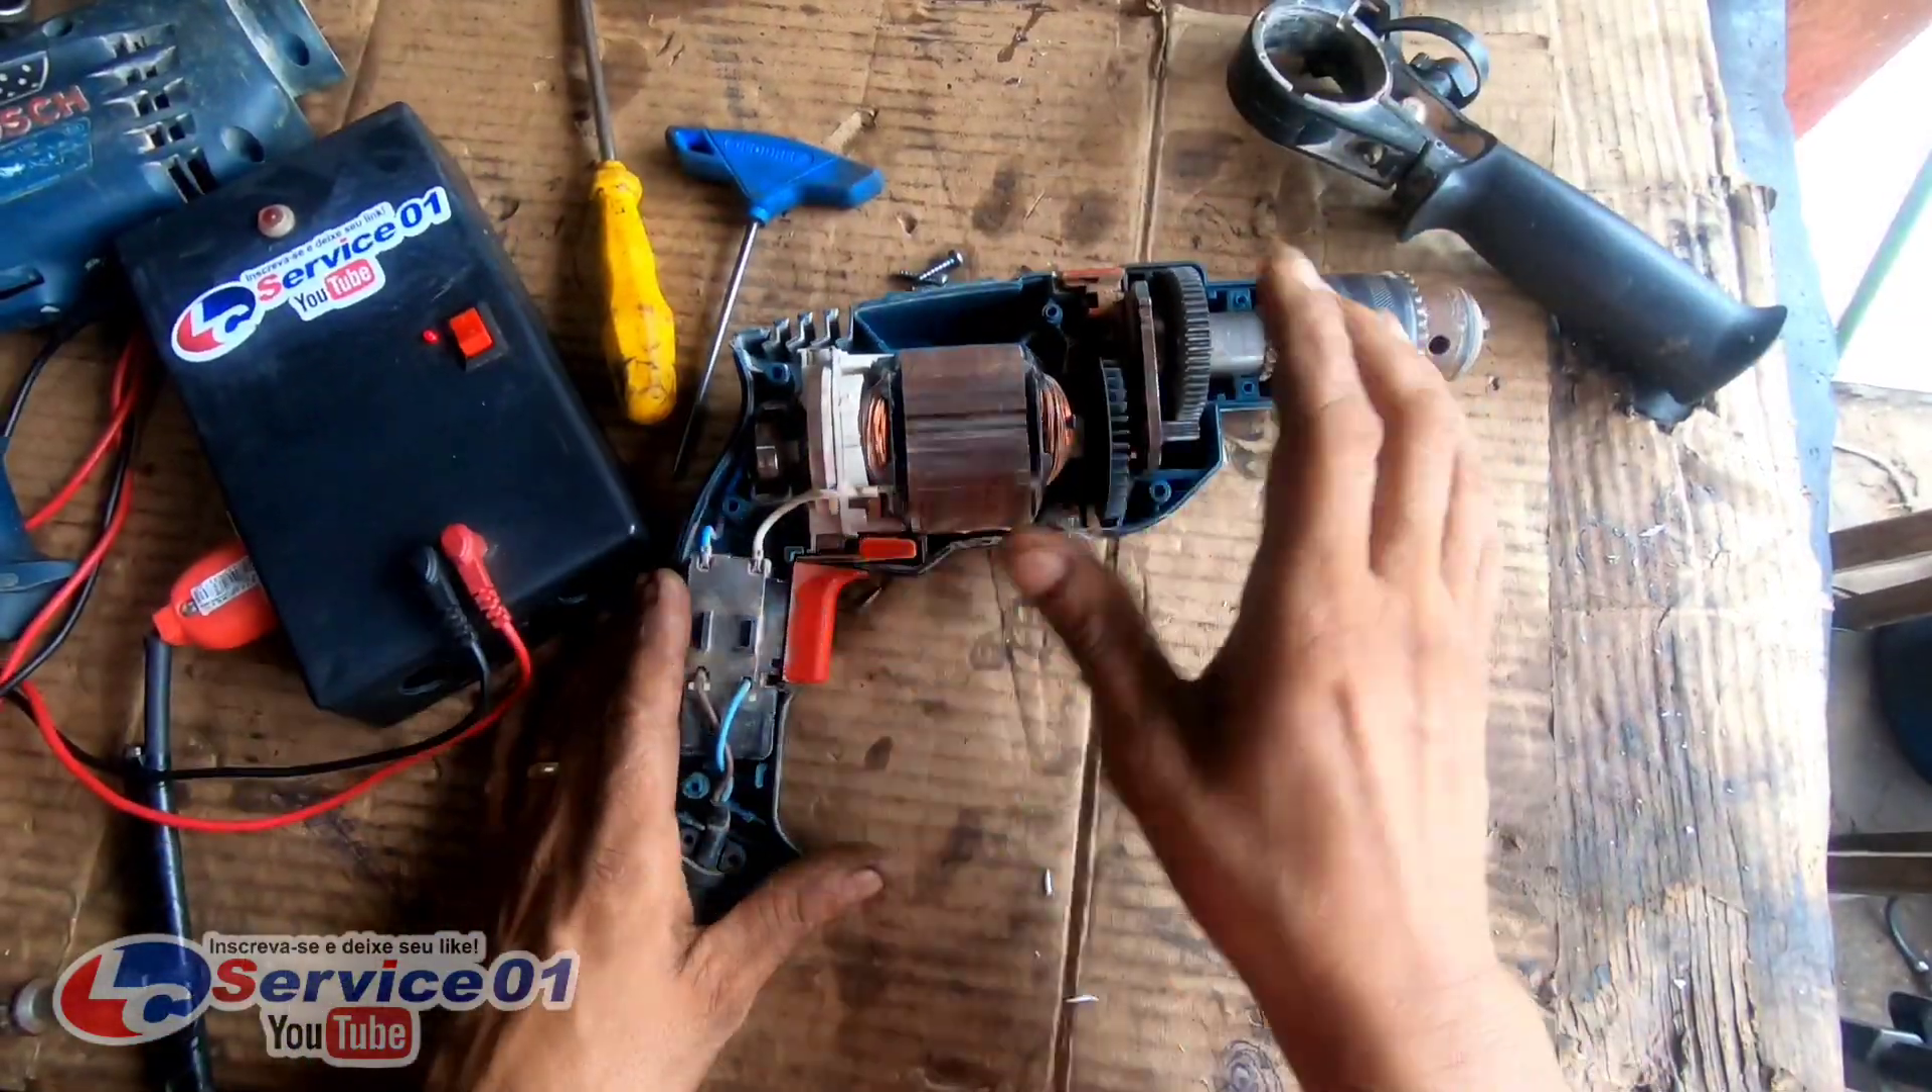Pronto galera A máquina aqui já está aberta.